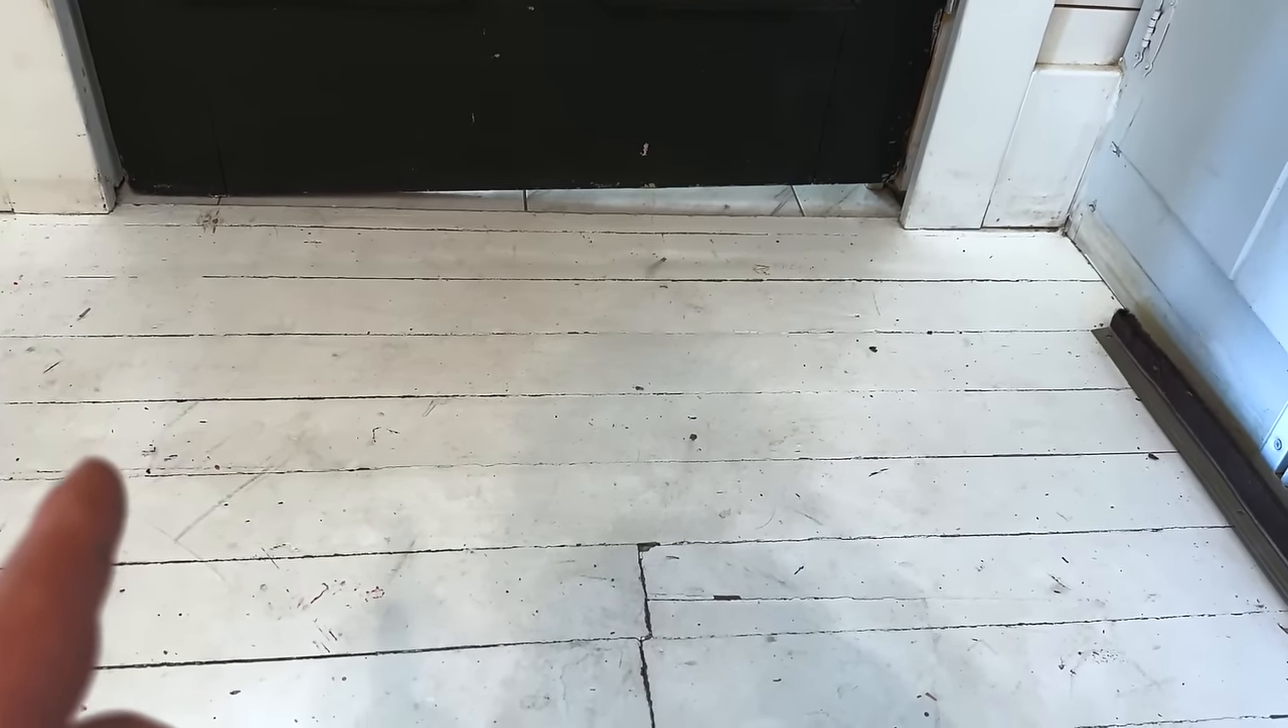You can see the gap there. That door is actually not cut straight. The gap is not quite that bad but that's how we got it.